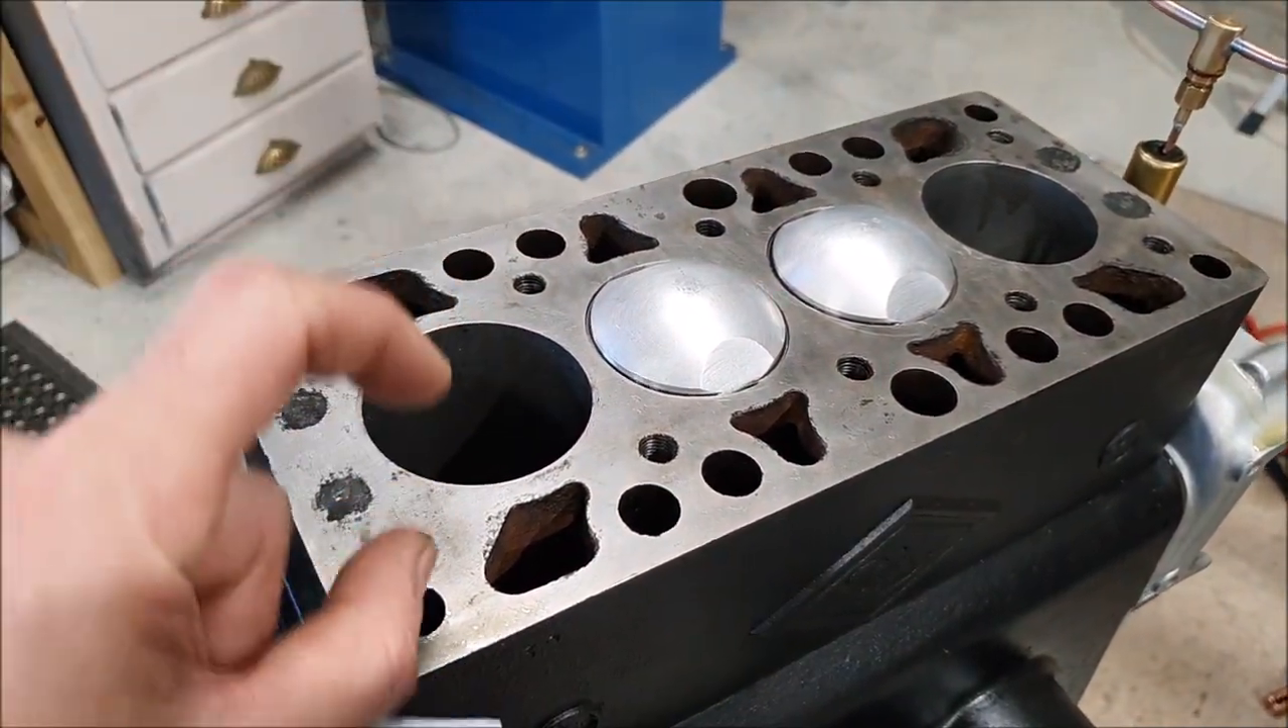What I actually did was I pushed the pistons down the bore until they were flush with the top of the bore.